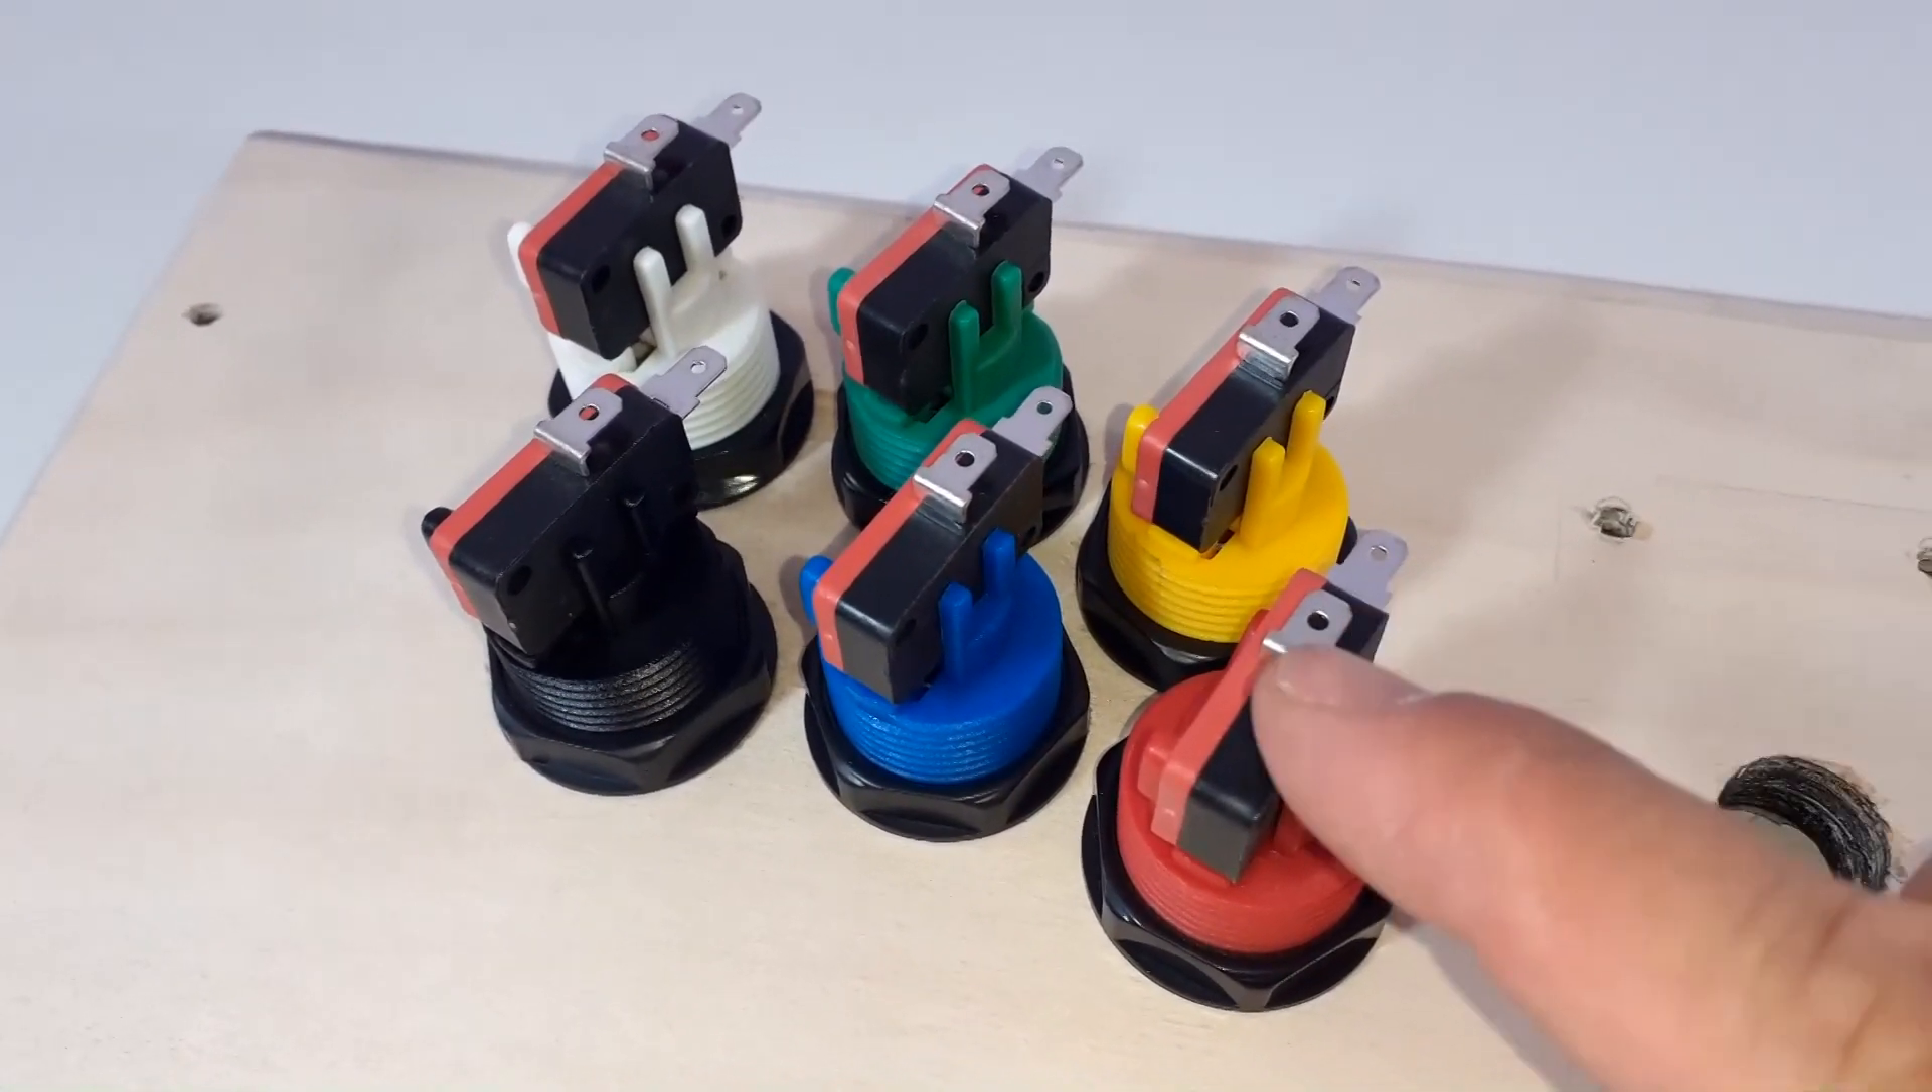Ed ecco come si presentano tutti i nostri pulsanti completi di microinterruttori.